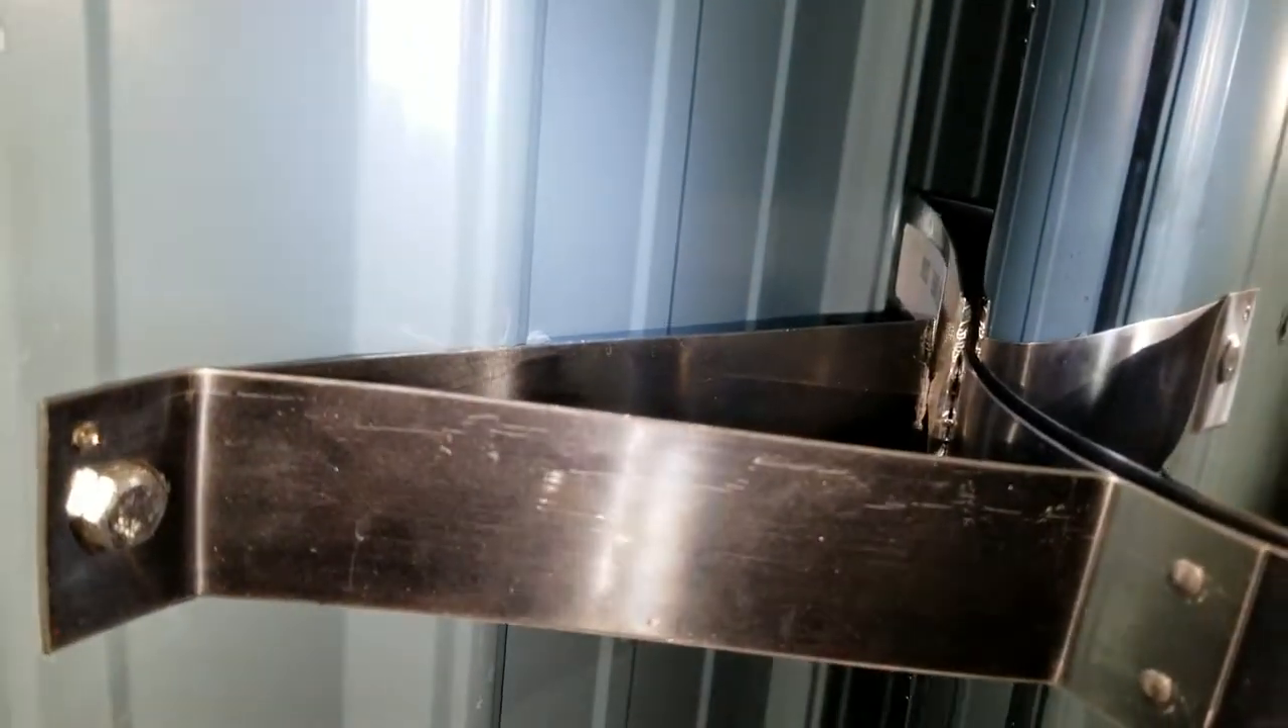Well, we got our support on. So, I had to cut it in half to get it to go around.